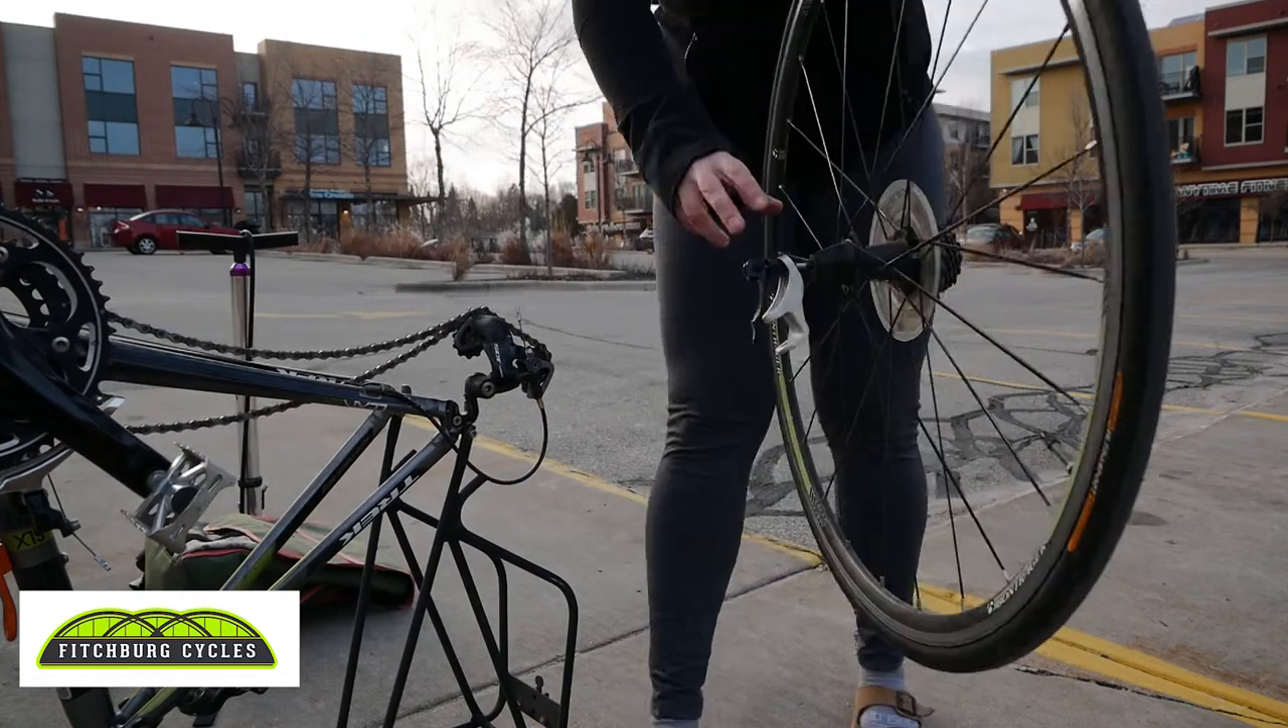So right now I have the wheel off and here's the rest of my skewer that I'm just going to take out for the moment and put it down in a safe place.